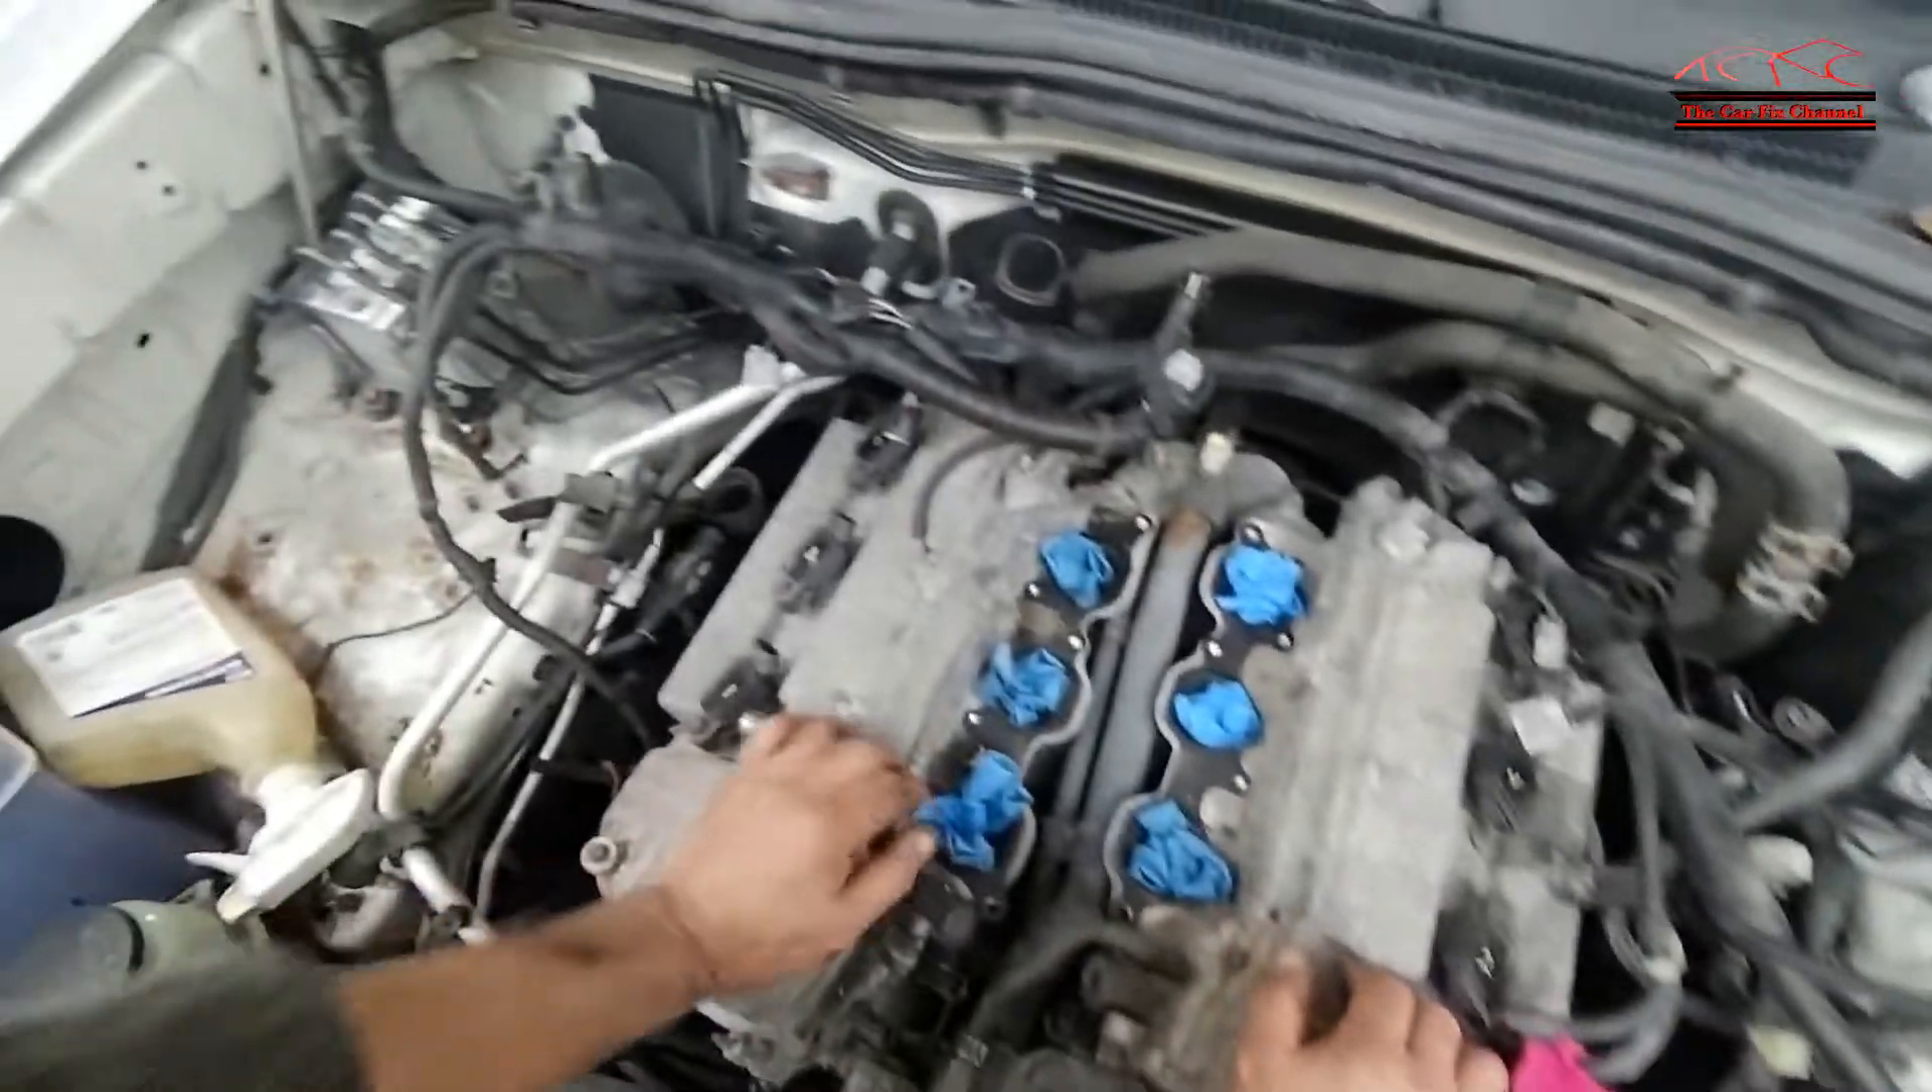Now, the ignition coils are still in the engine, so I had to mark them so I know, so they go back, you know, on the same cylinders they were on.